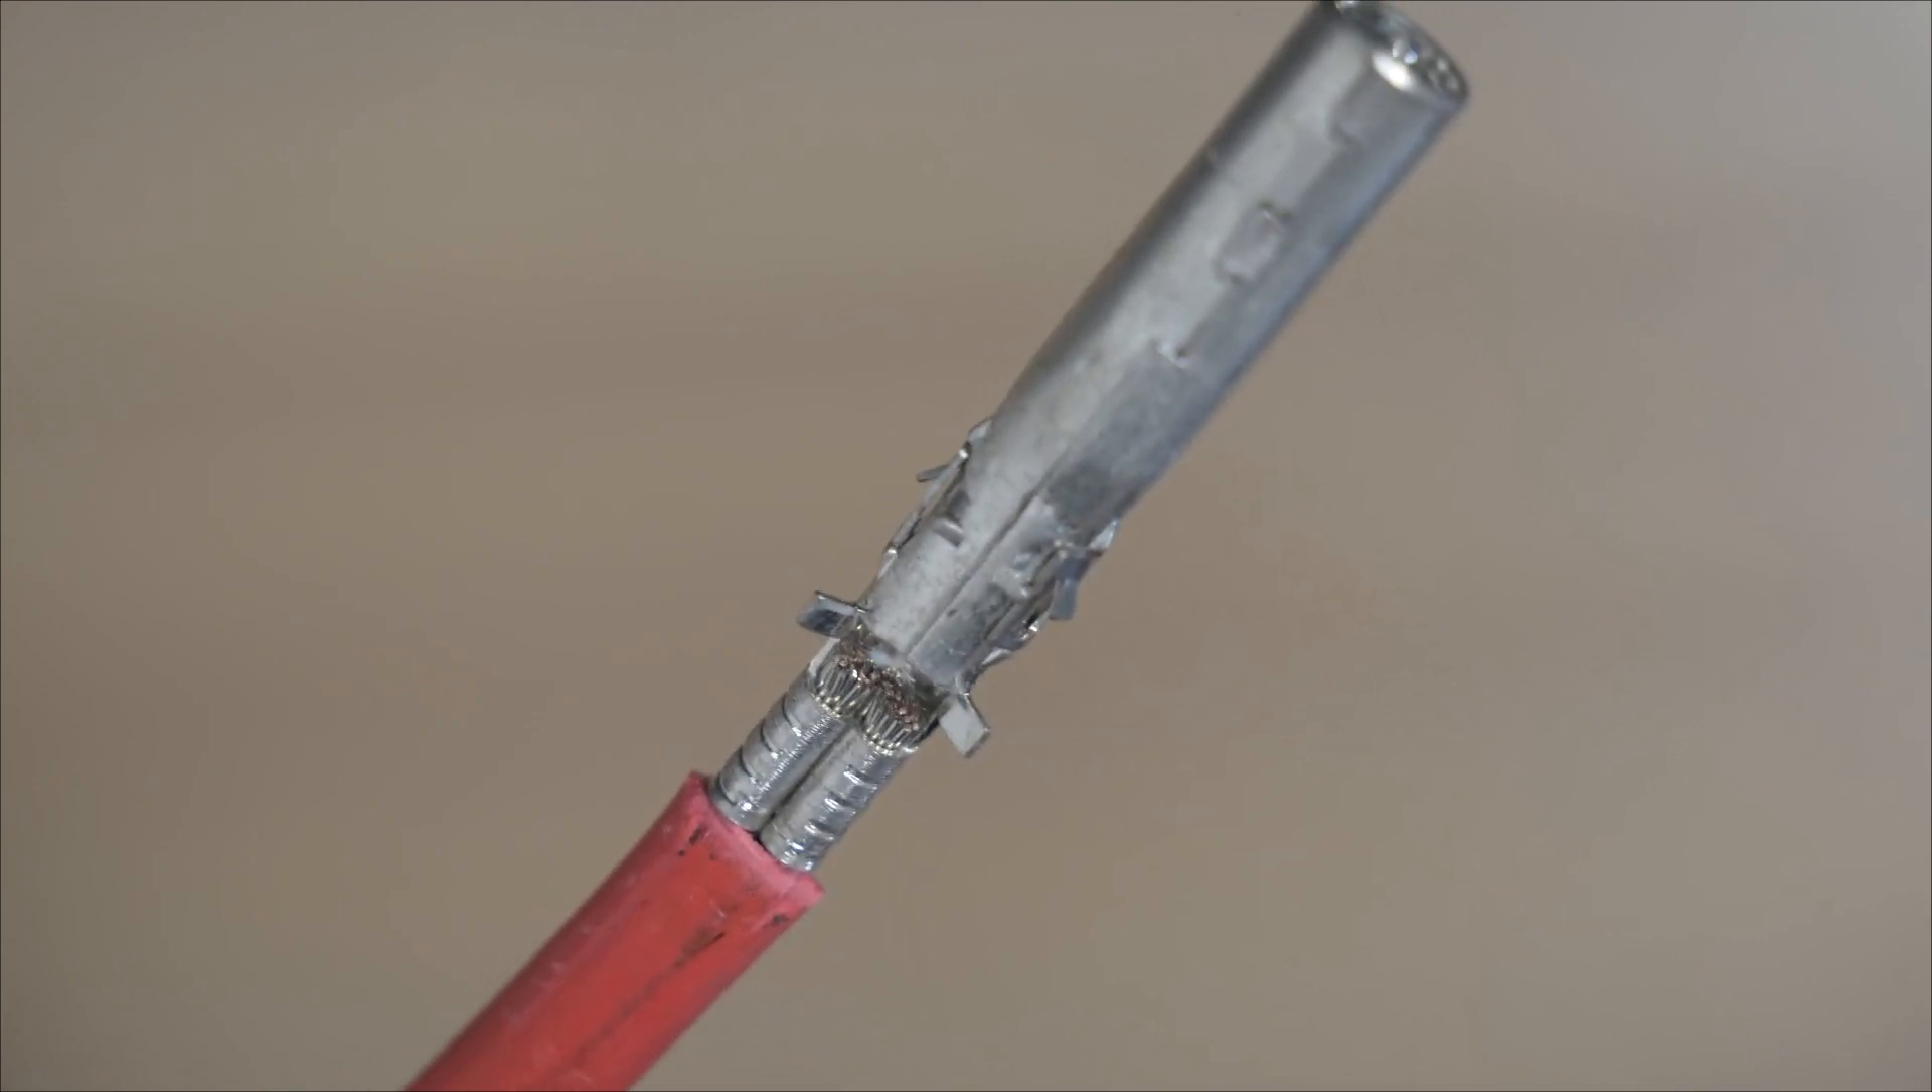So you can see on the close -up there, we've got the strands into the back of that crimp, and they've locked over.